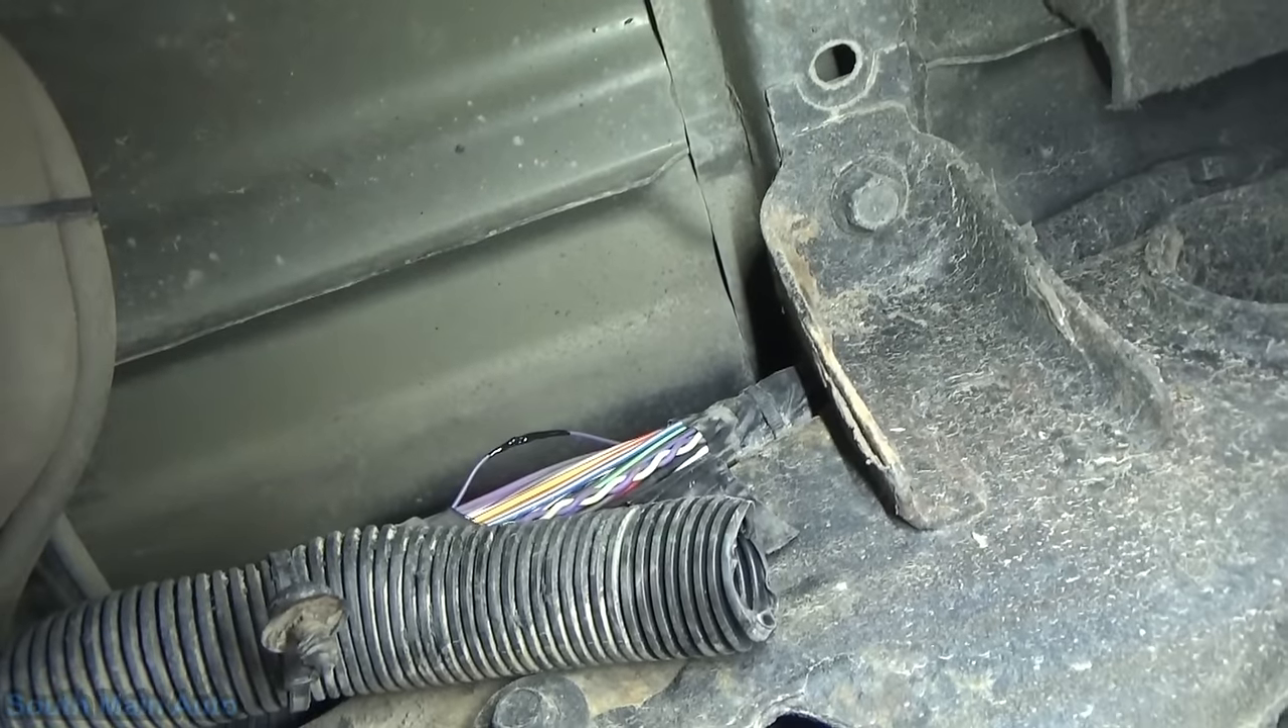We've got this spot in the harness up here that we've got to tape up and put back together.